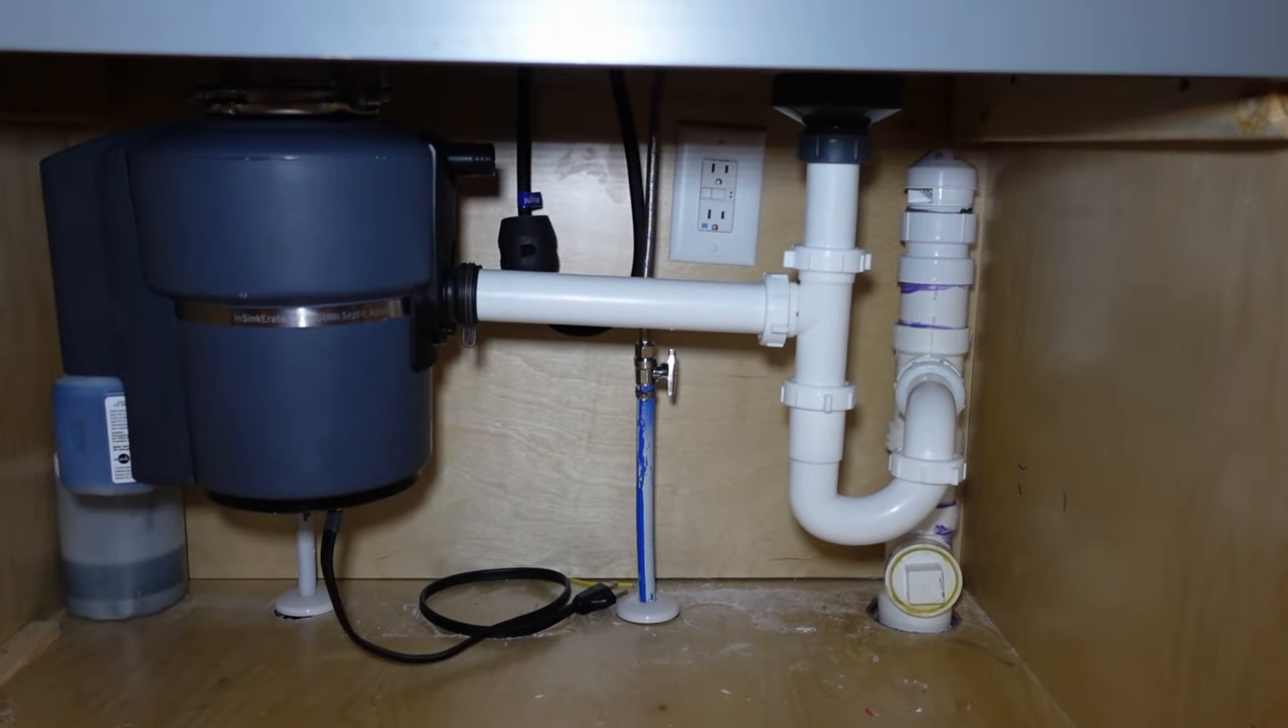All right, so I have all the plumbing finished.